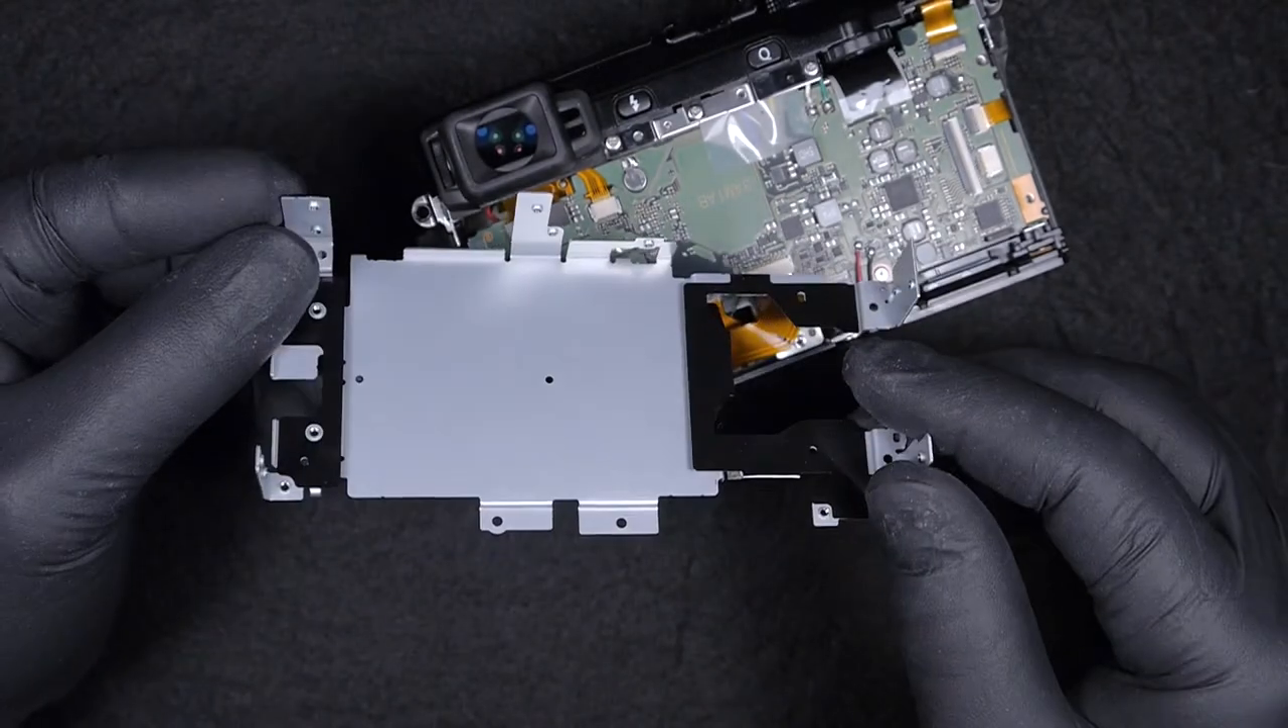Finally, the metal cover, we managed to pull it off.